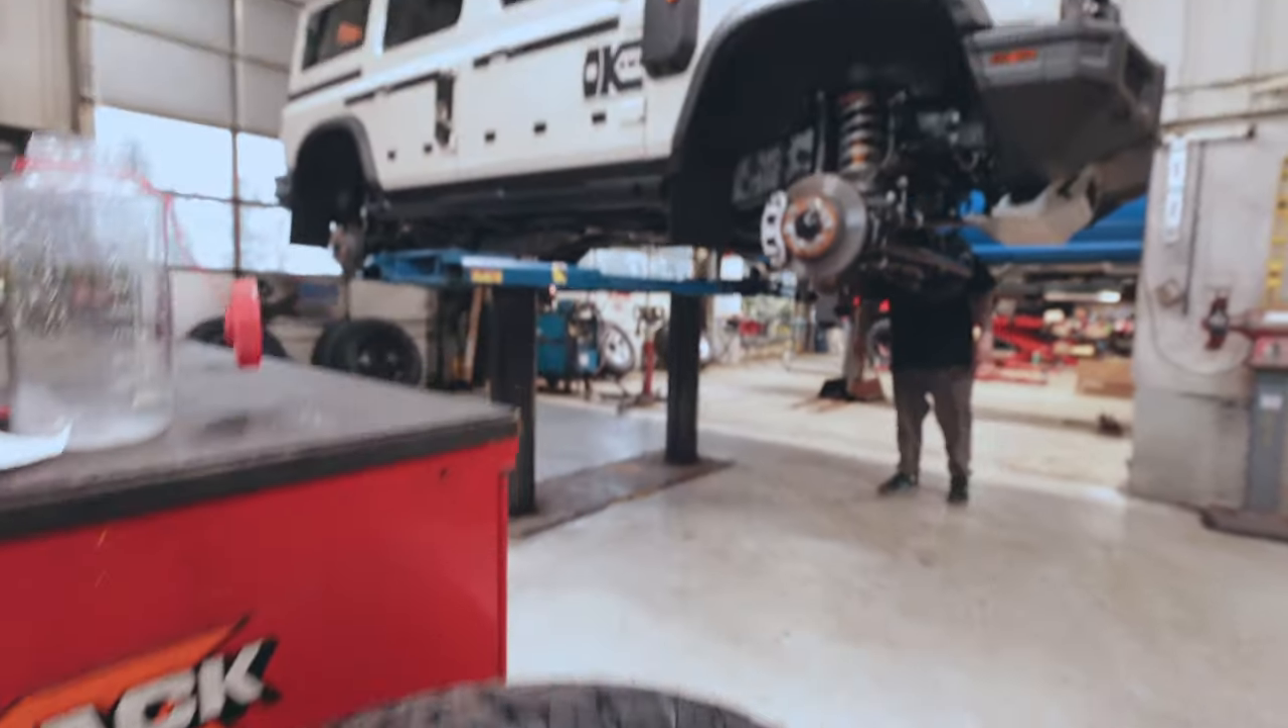Now I have to put the wheels on and get her on the ground.